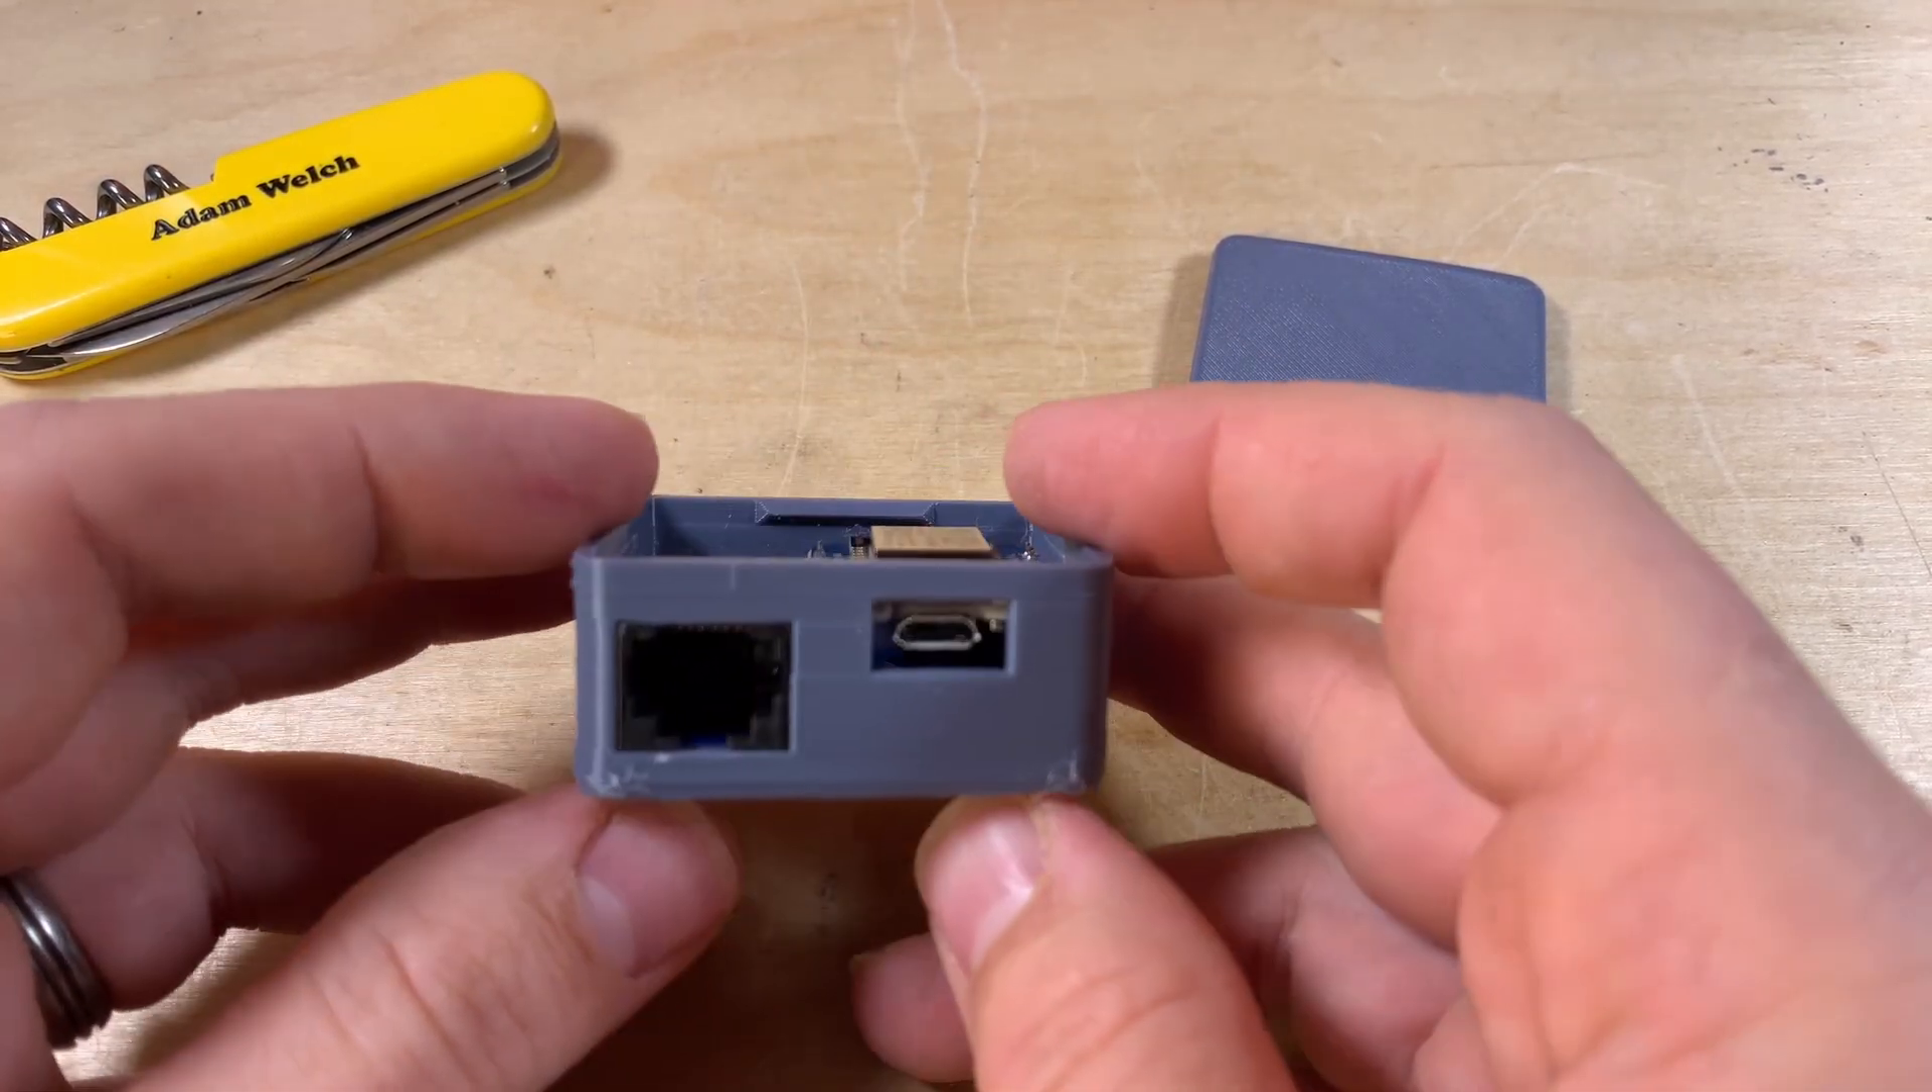So there's the access to the USB and to the RJ45 which is definitely in place now.